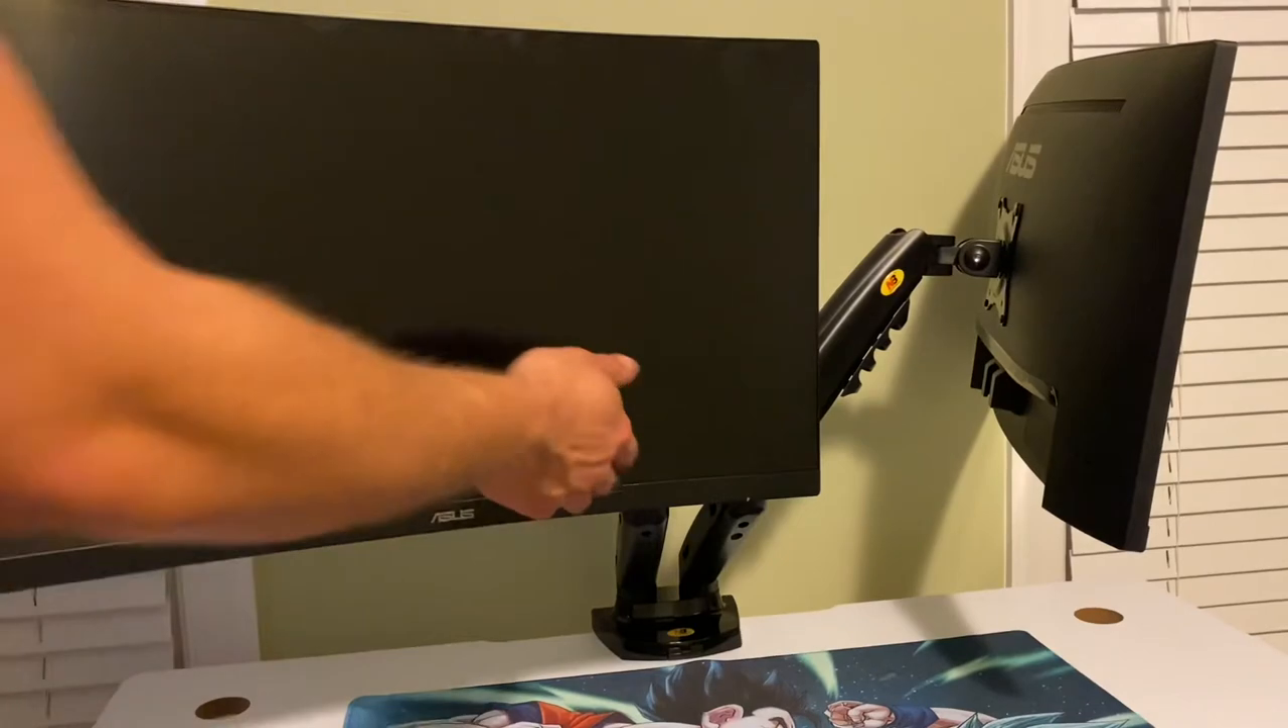All right boom just like that we have the monitors mounted now we got to do the wire routing so that's very important too.